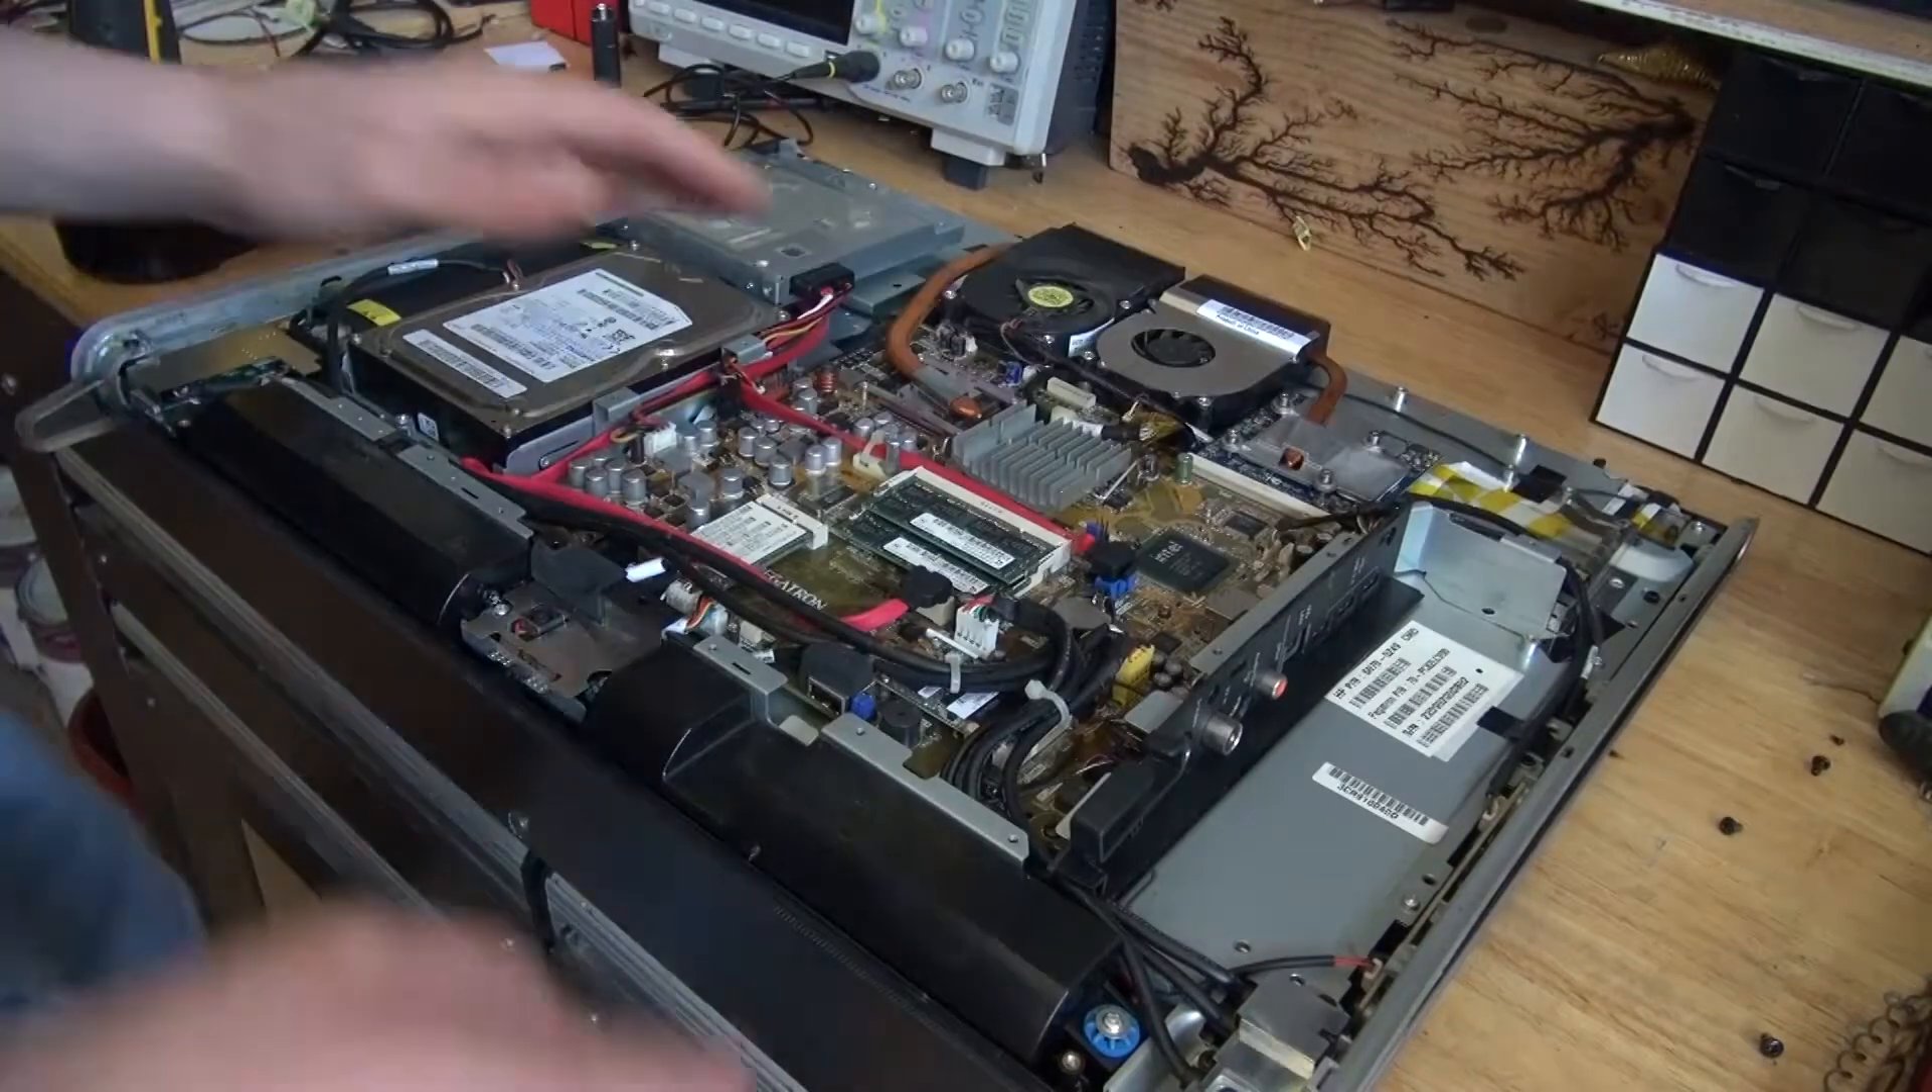And there, the motherboard is now revealed.